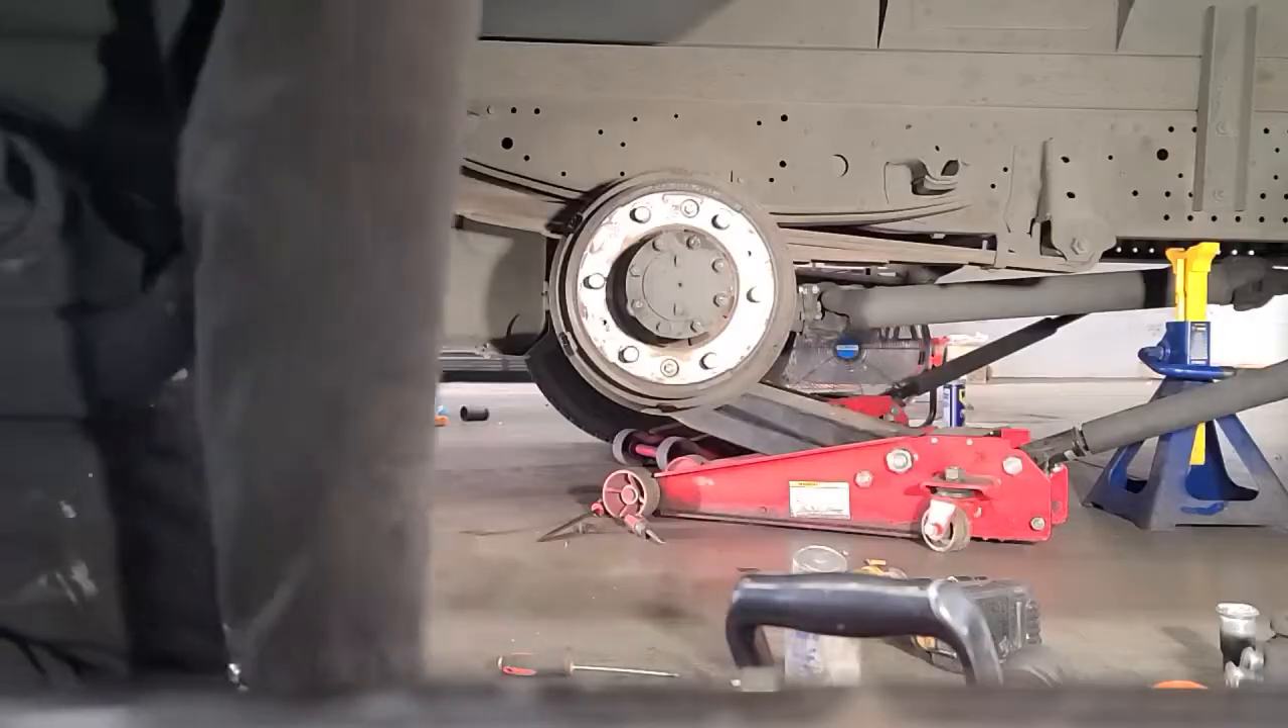I got the wheel off, of course.